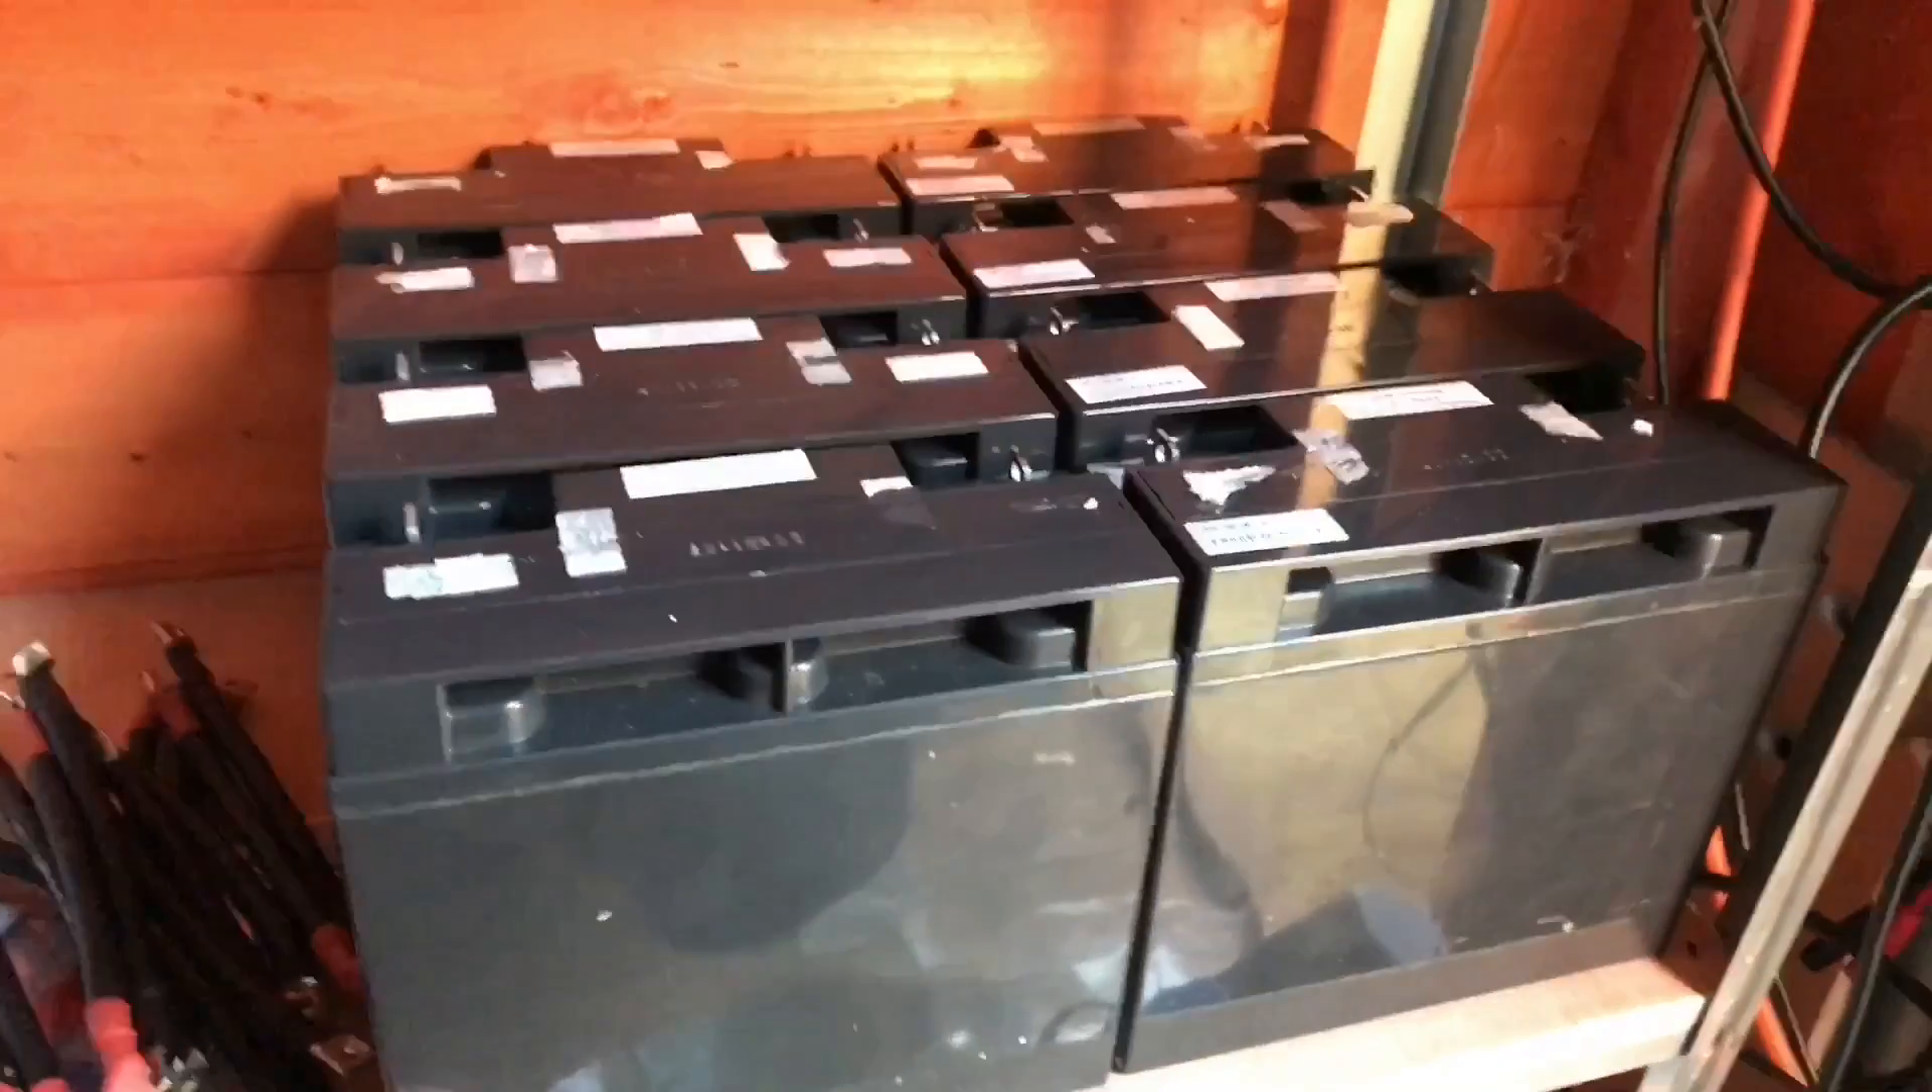Right, all the batteries are in position, and I need to get cracking, really, because the light's going to go in an hour or so.